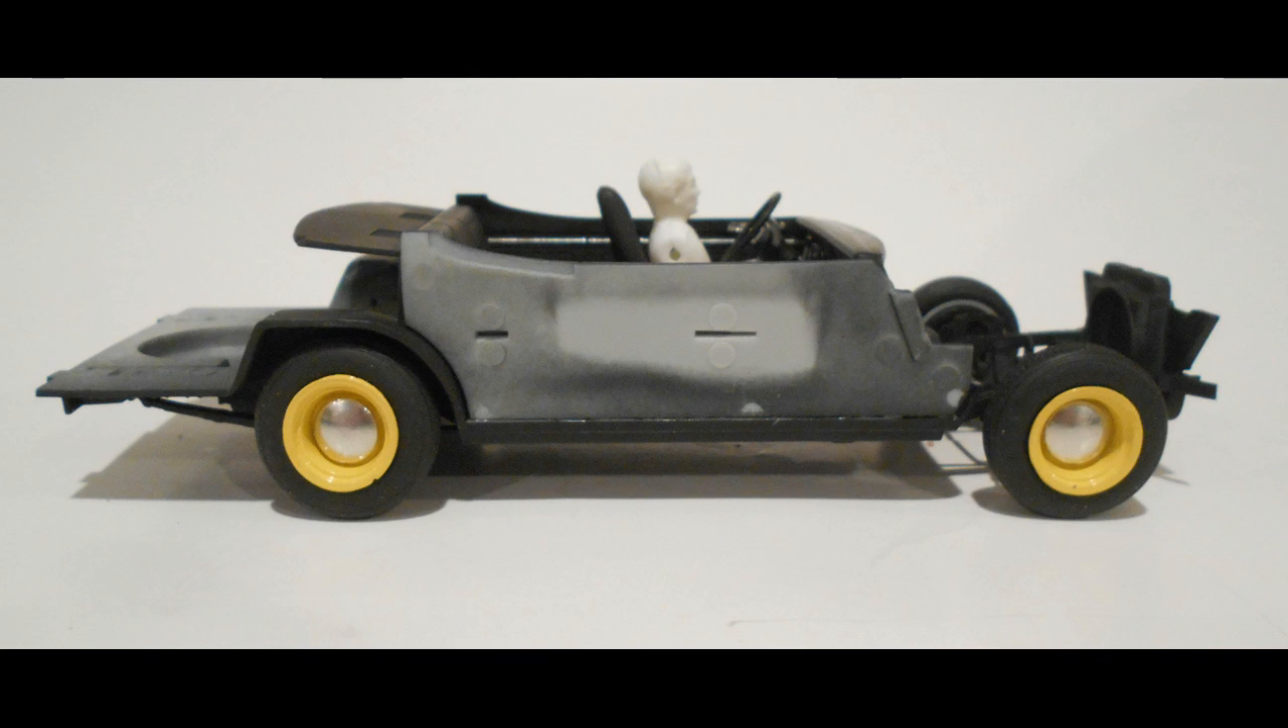And also because they articulate you can actually pose the front wheels to left or right. and here we are with Doug in the driver's seat in a rolling chassis on which to build the rest of the vehicle.